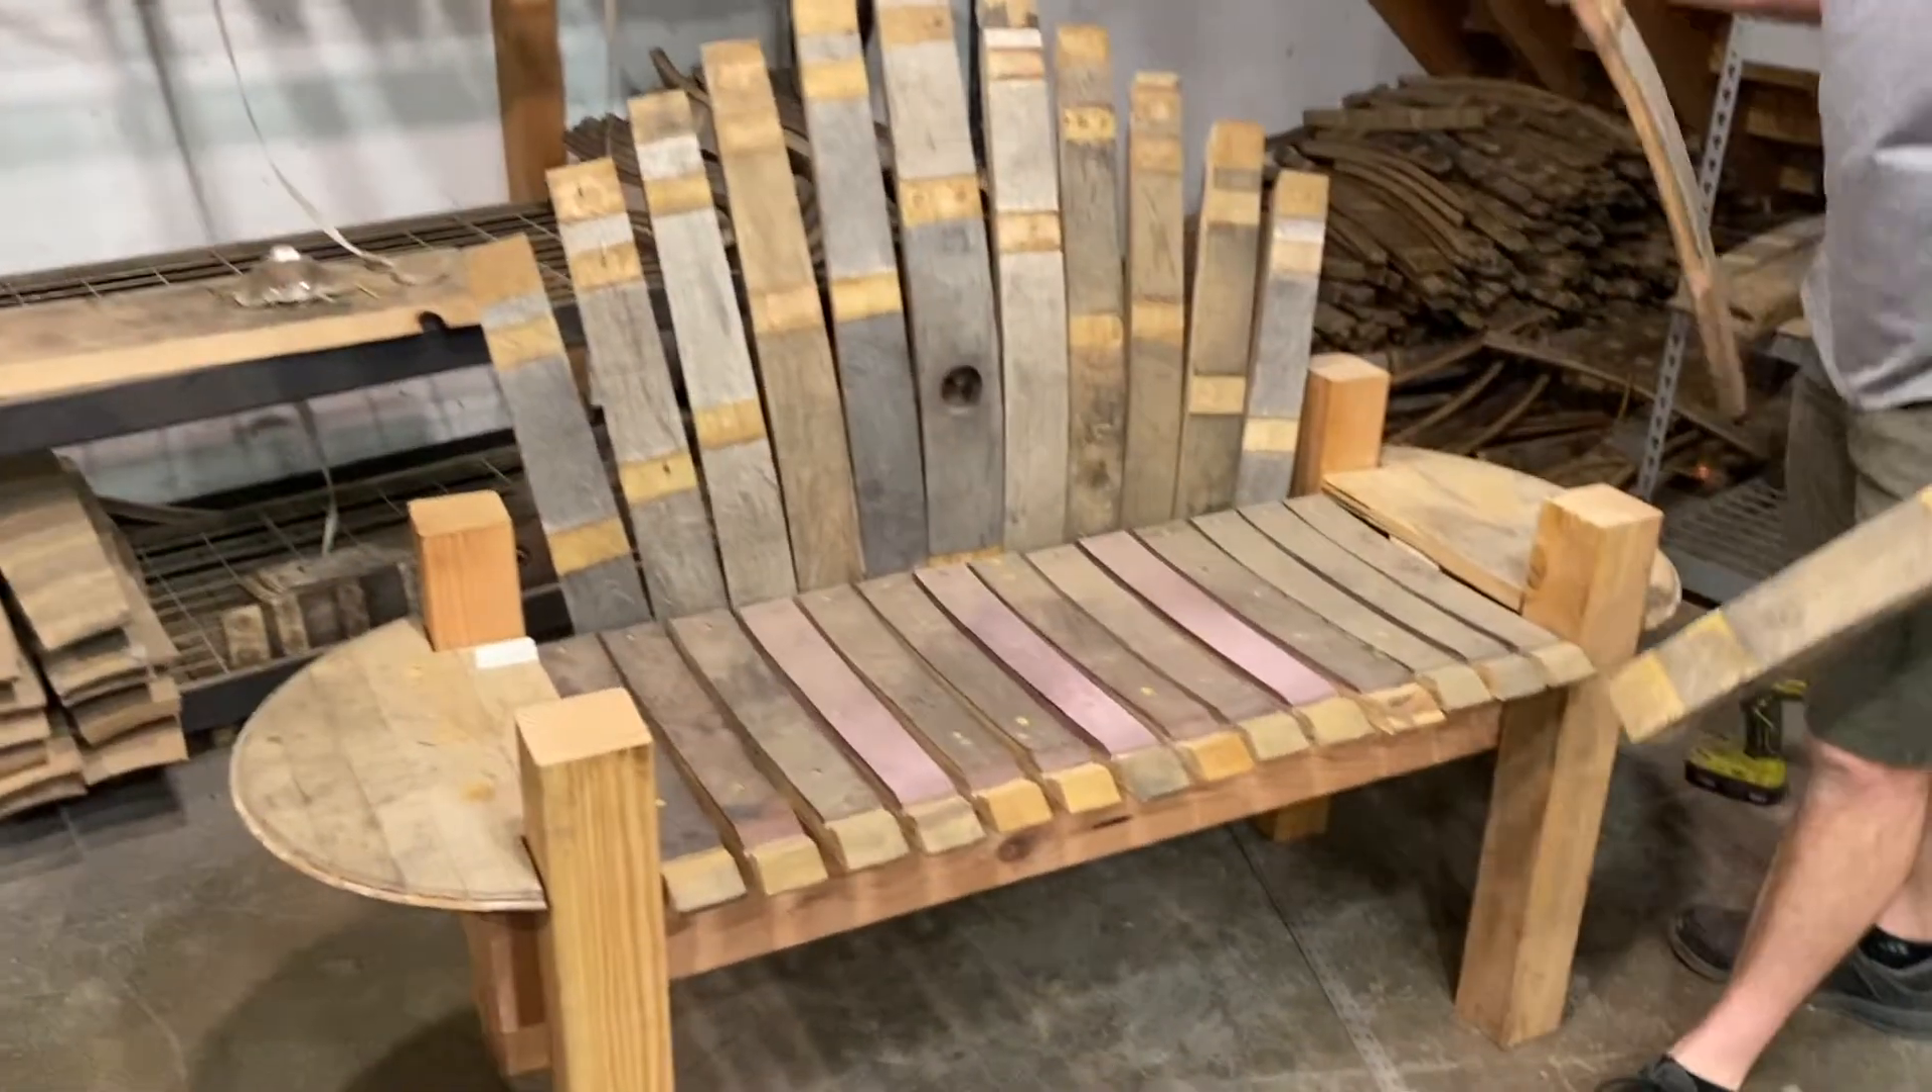So now we have the side table pieces on.